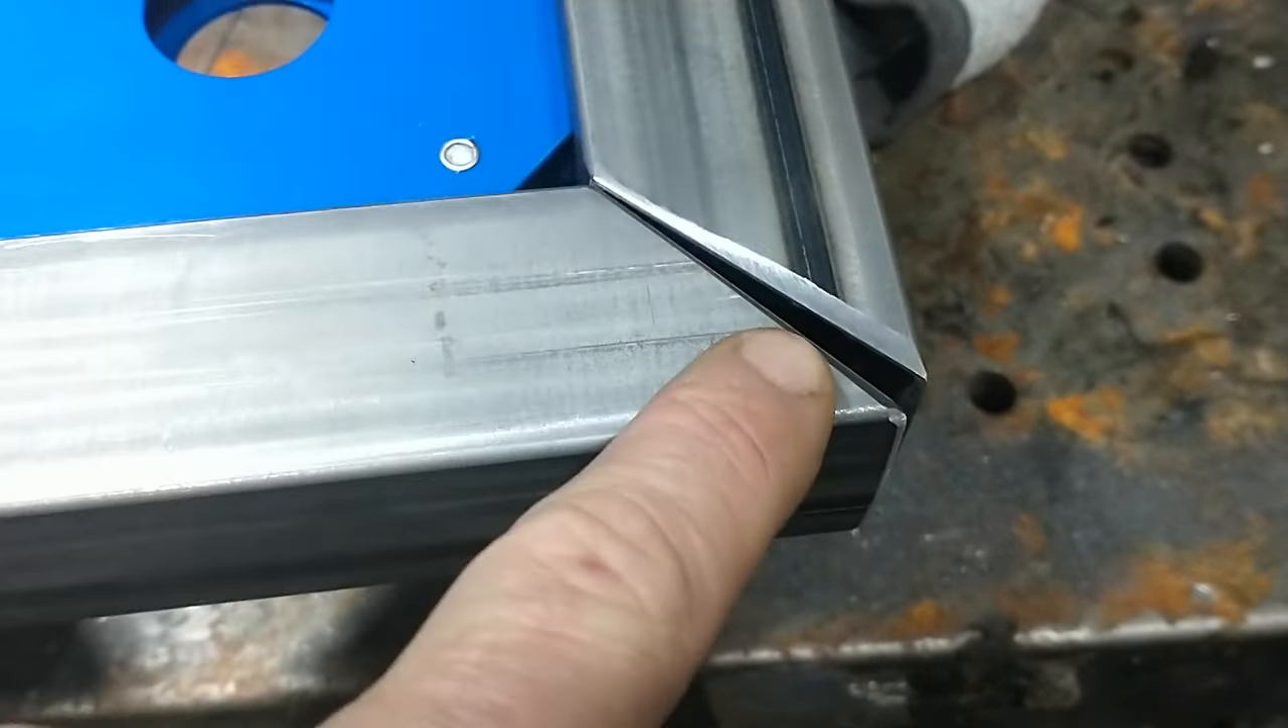You see a sodding great gap there that's obviously where i didn't have the chop saw uh set very well to 45 degrees on these.